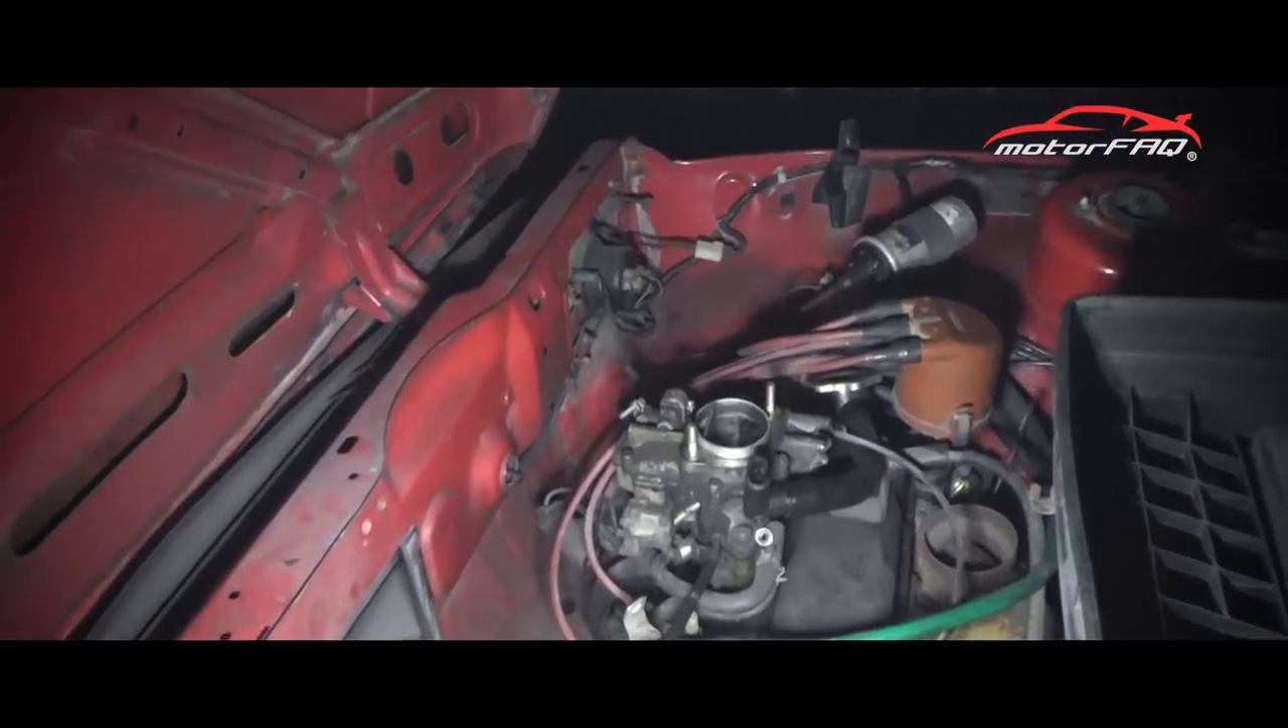Se llevaron el carburador, pero ya está montado. Me faltan la tartera y el filtro, eso sí.